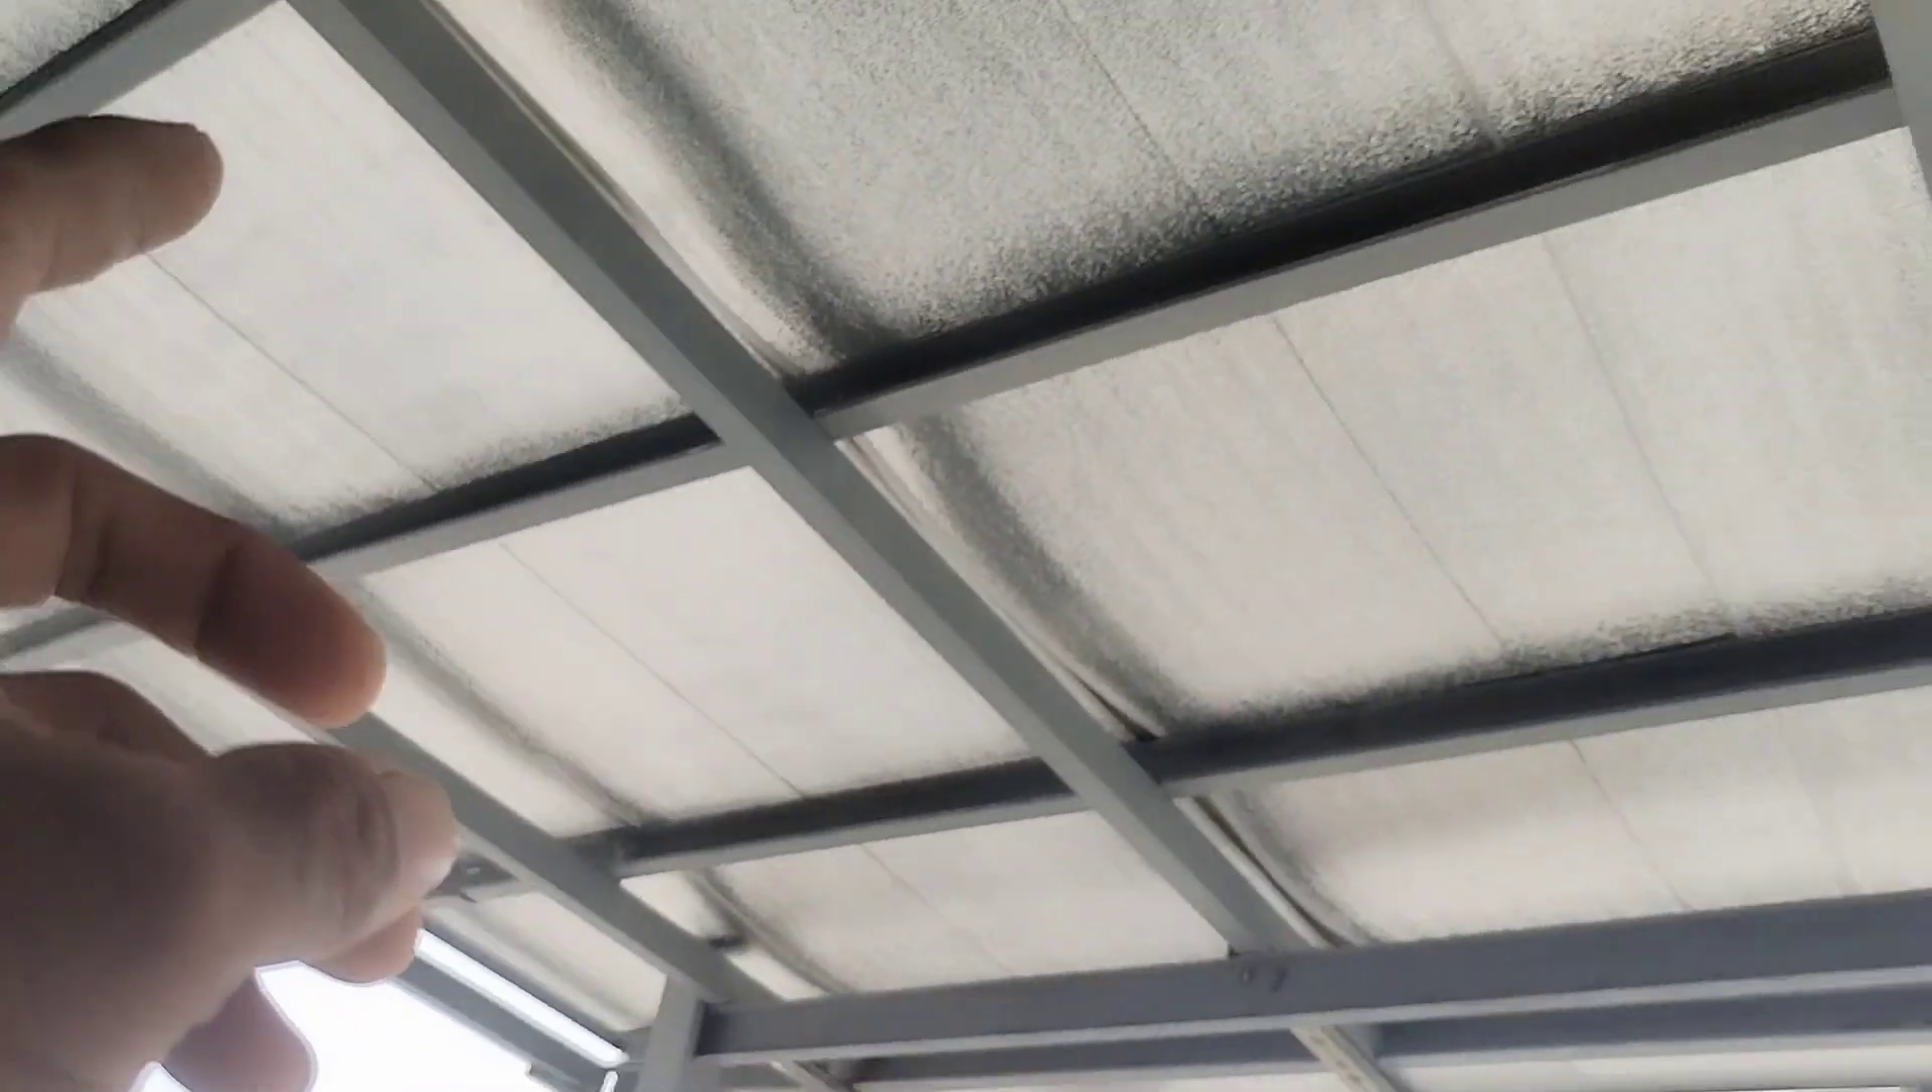Tapos, na-install na rin natin yung bubong mga boss.